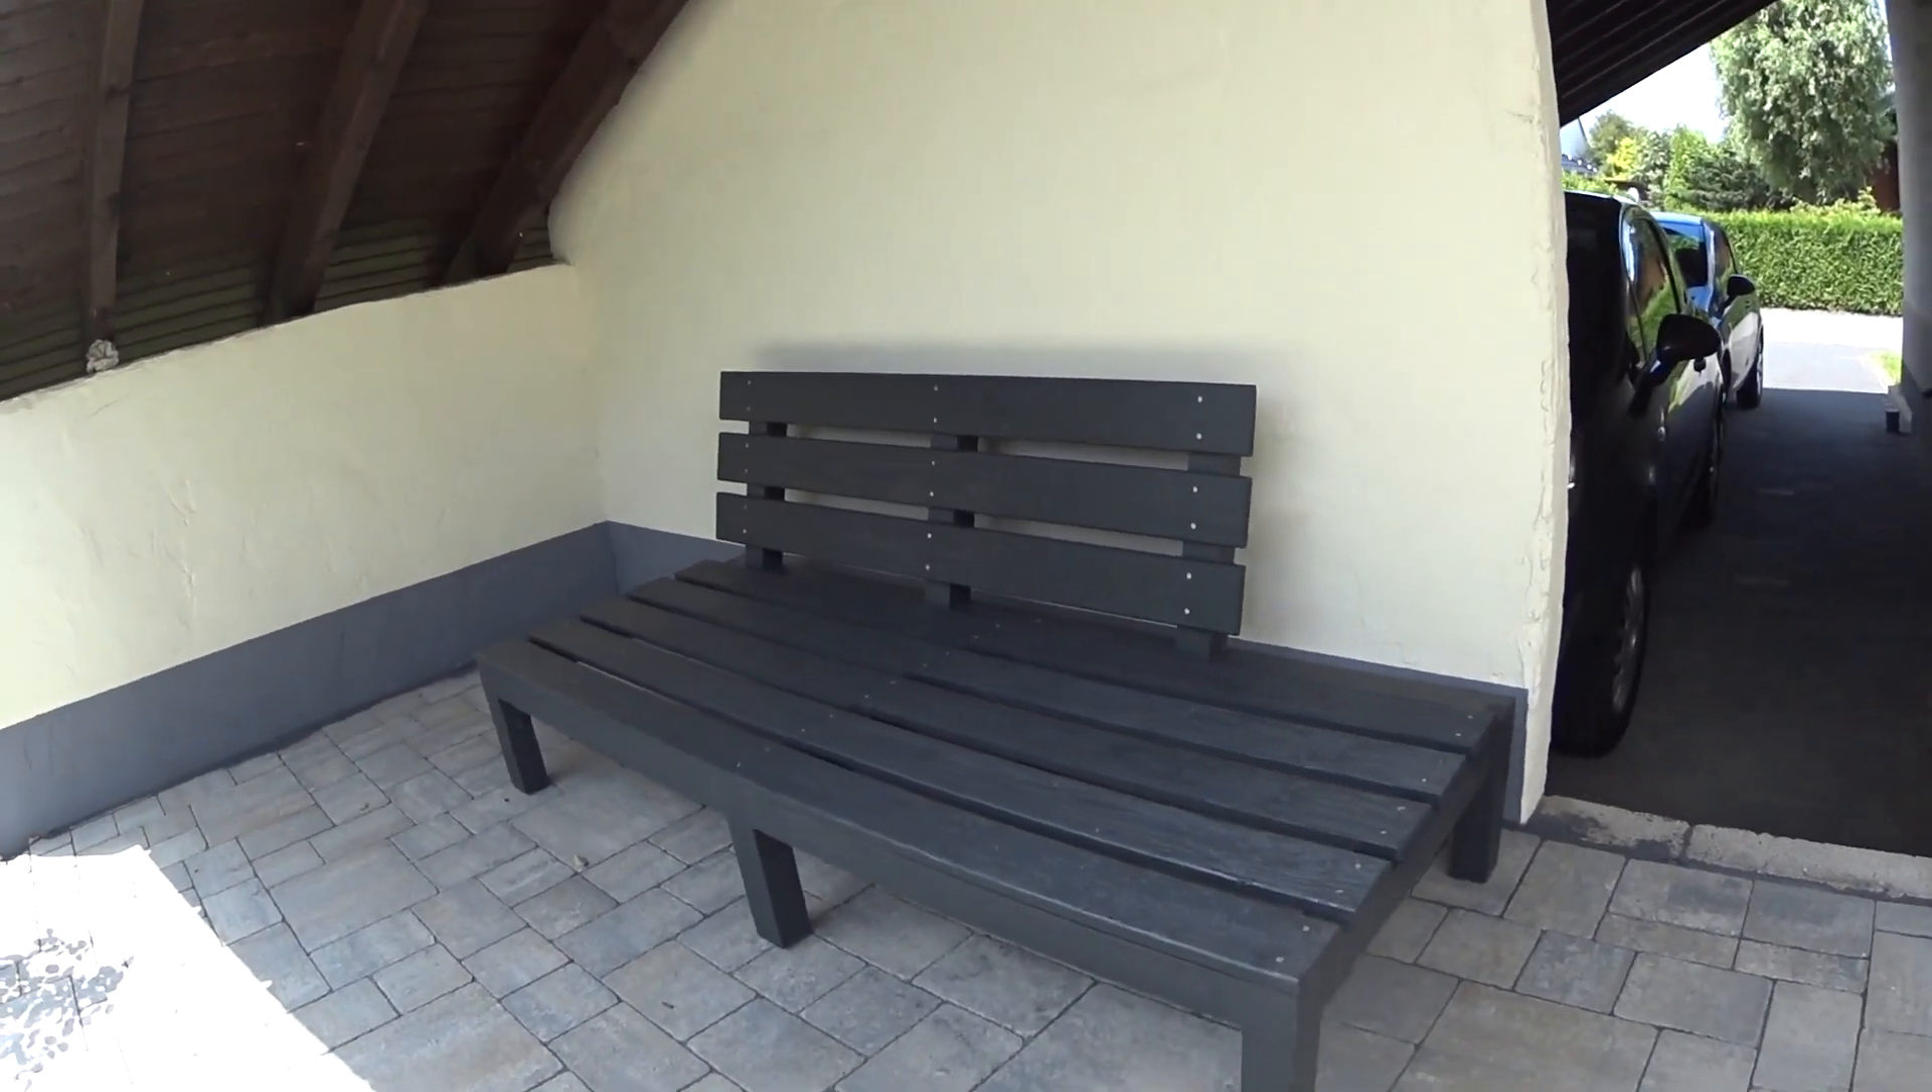So, erste Lehne angeschraubt. Sieht ja schon ganz passabel aus.